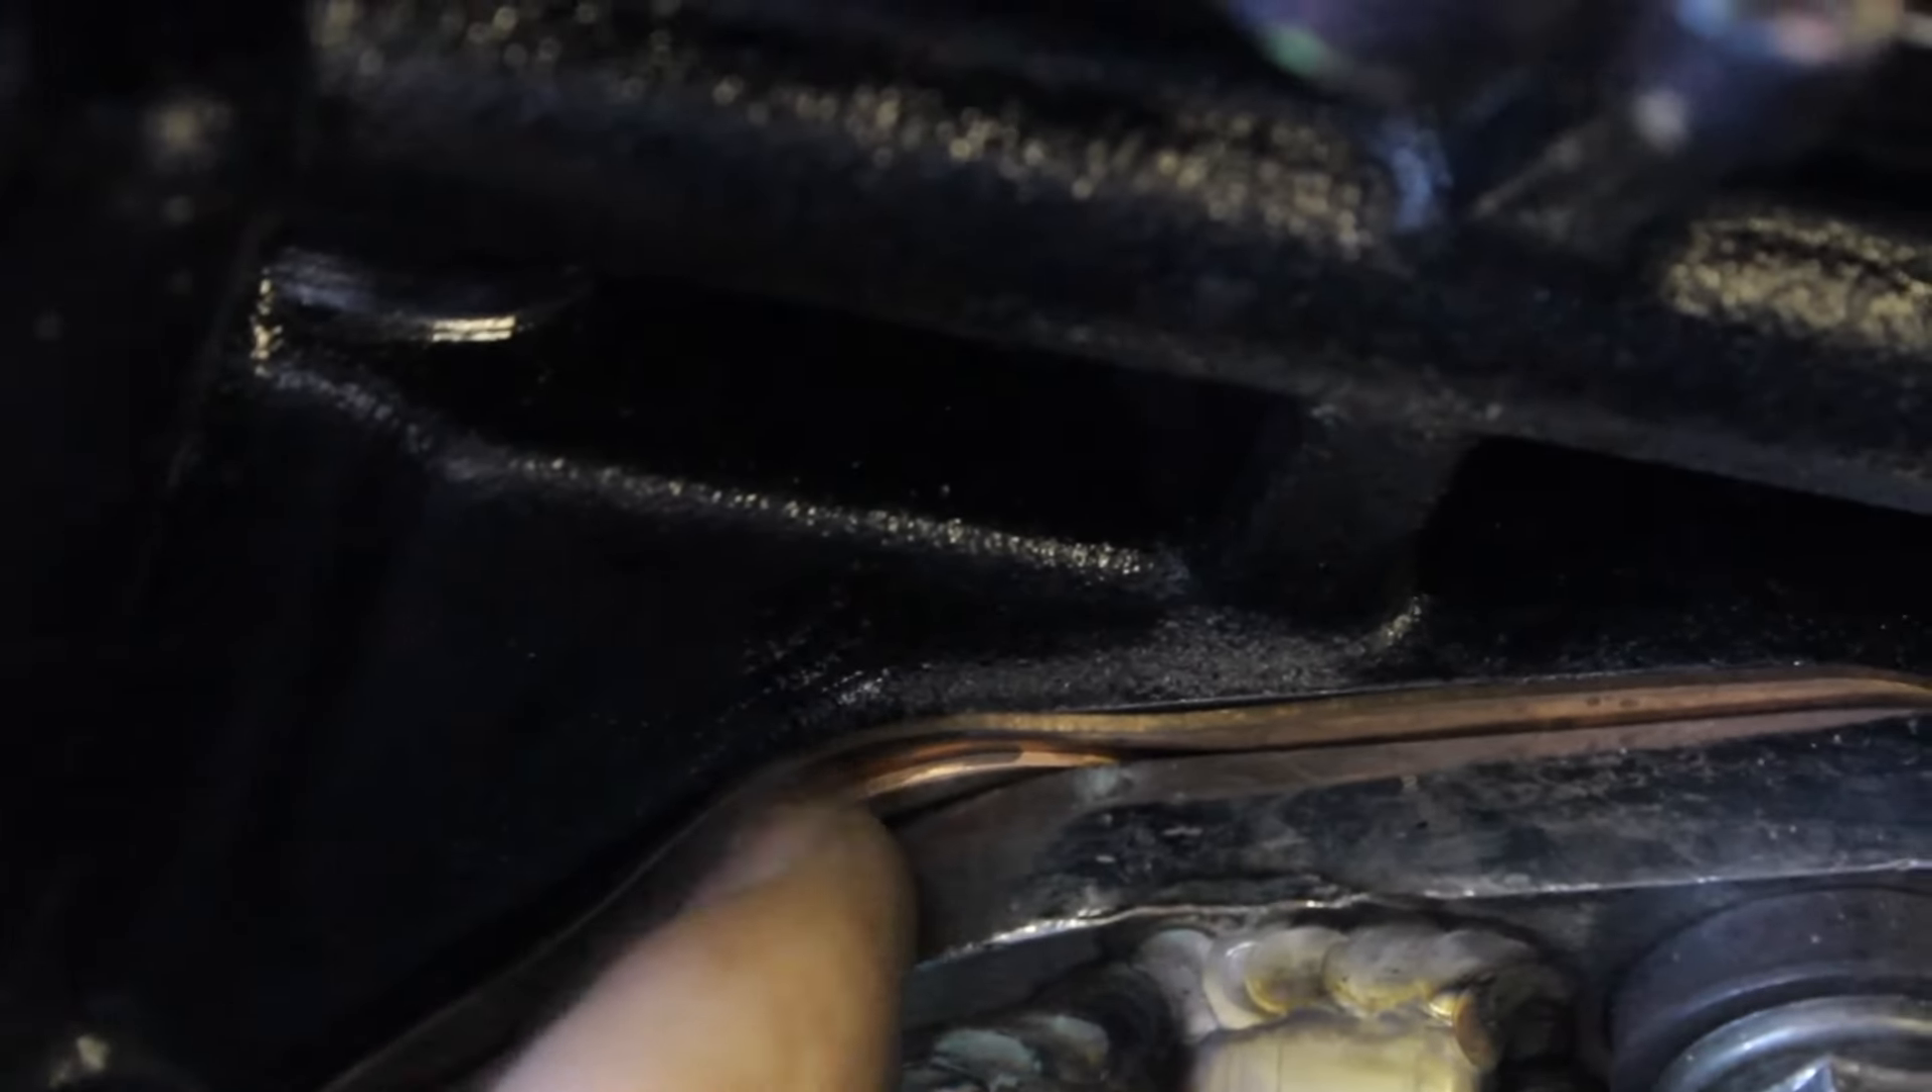The inside part of the part that's supposed to seal is sticking outside the manifold itself.